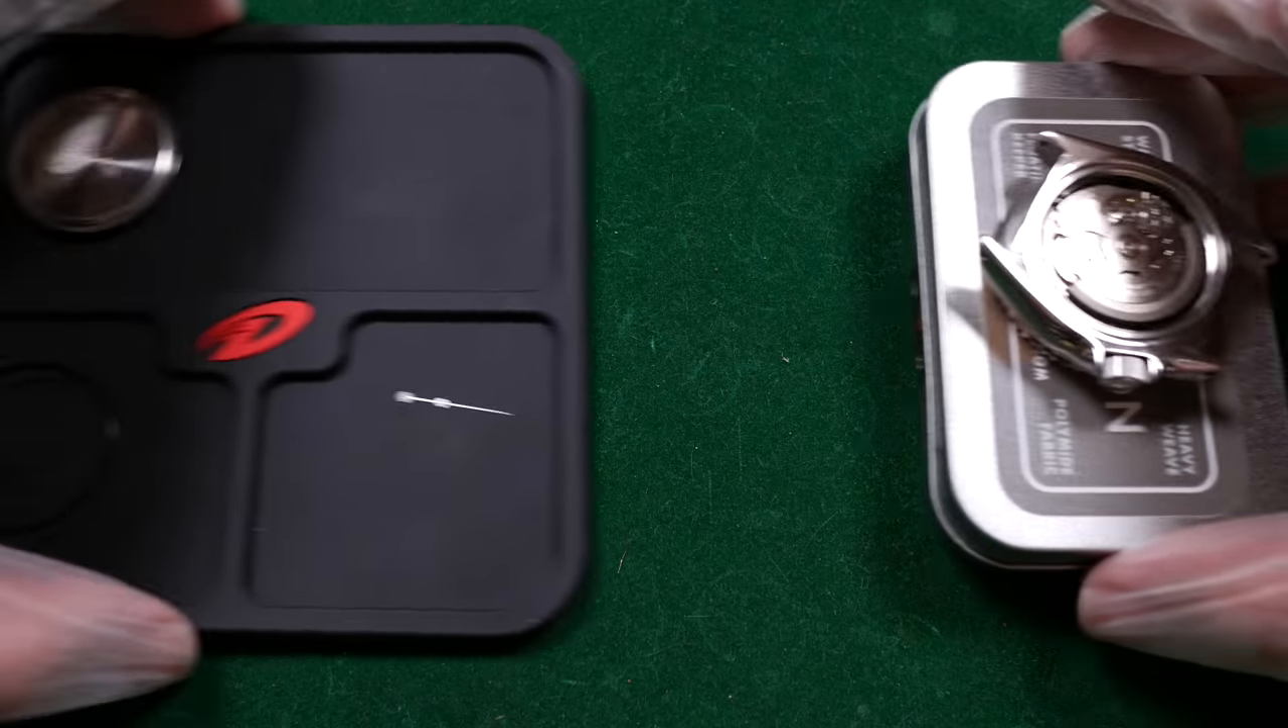We've got our old seconds hand off to the side here.